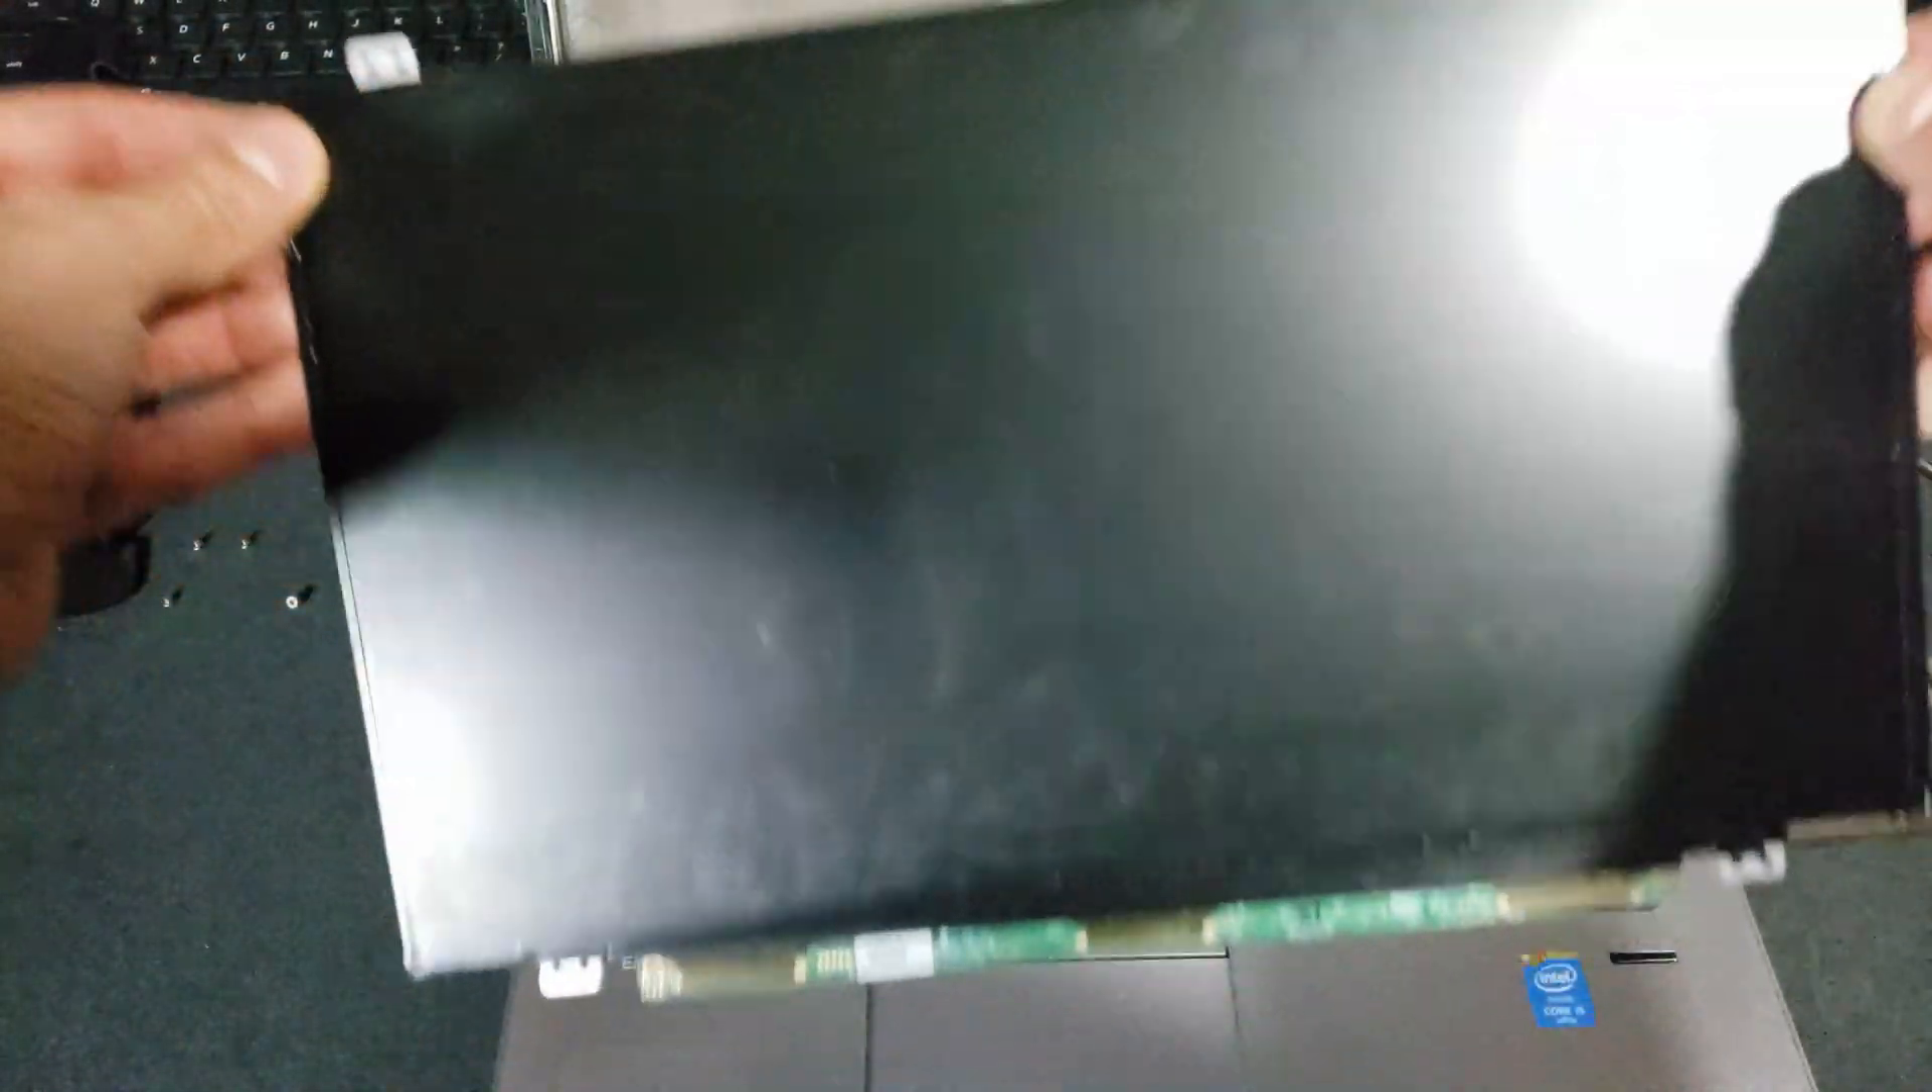Now our monitor is set free.